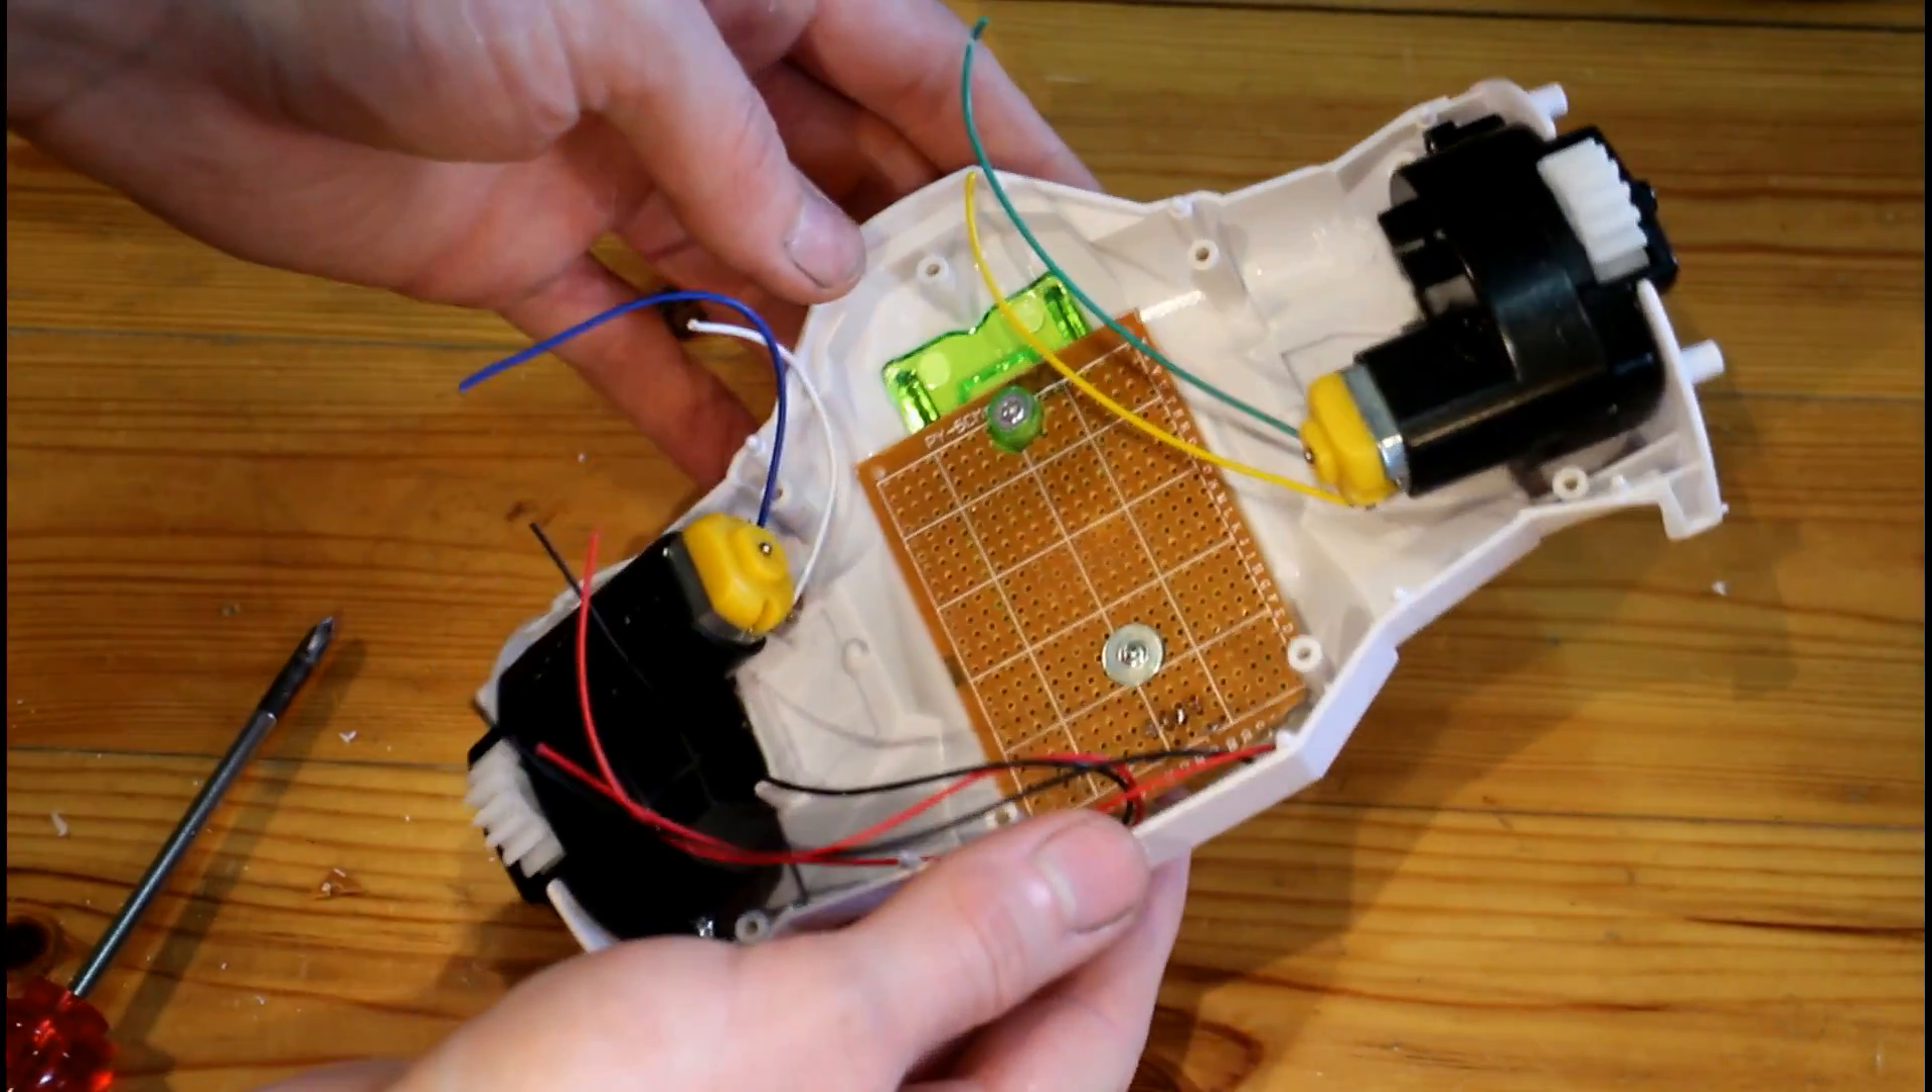So there's our PCB screwed in place.